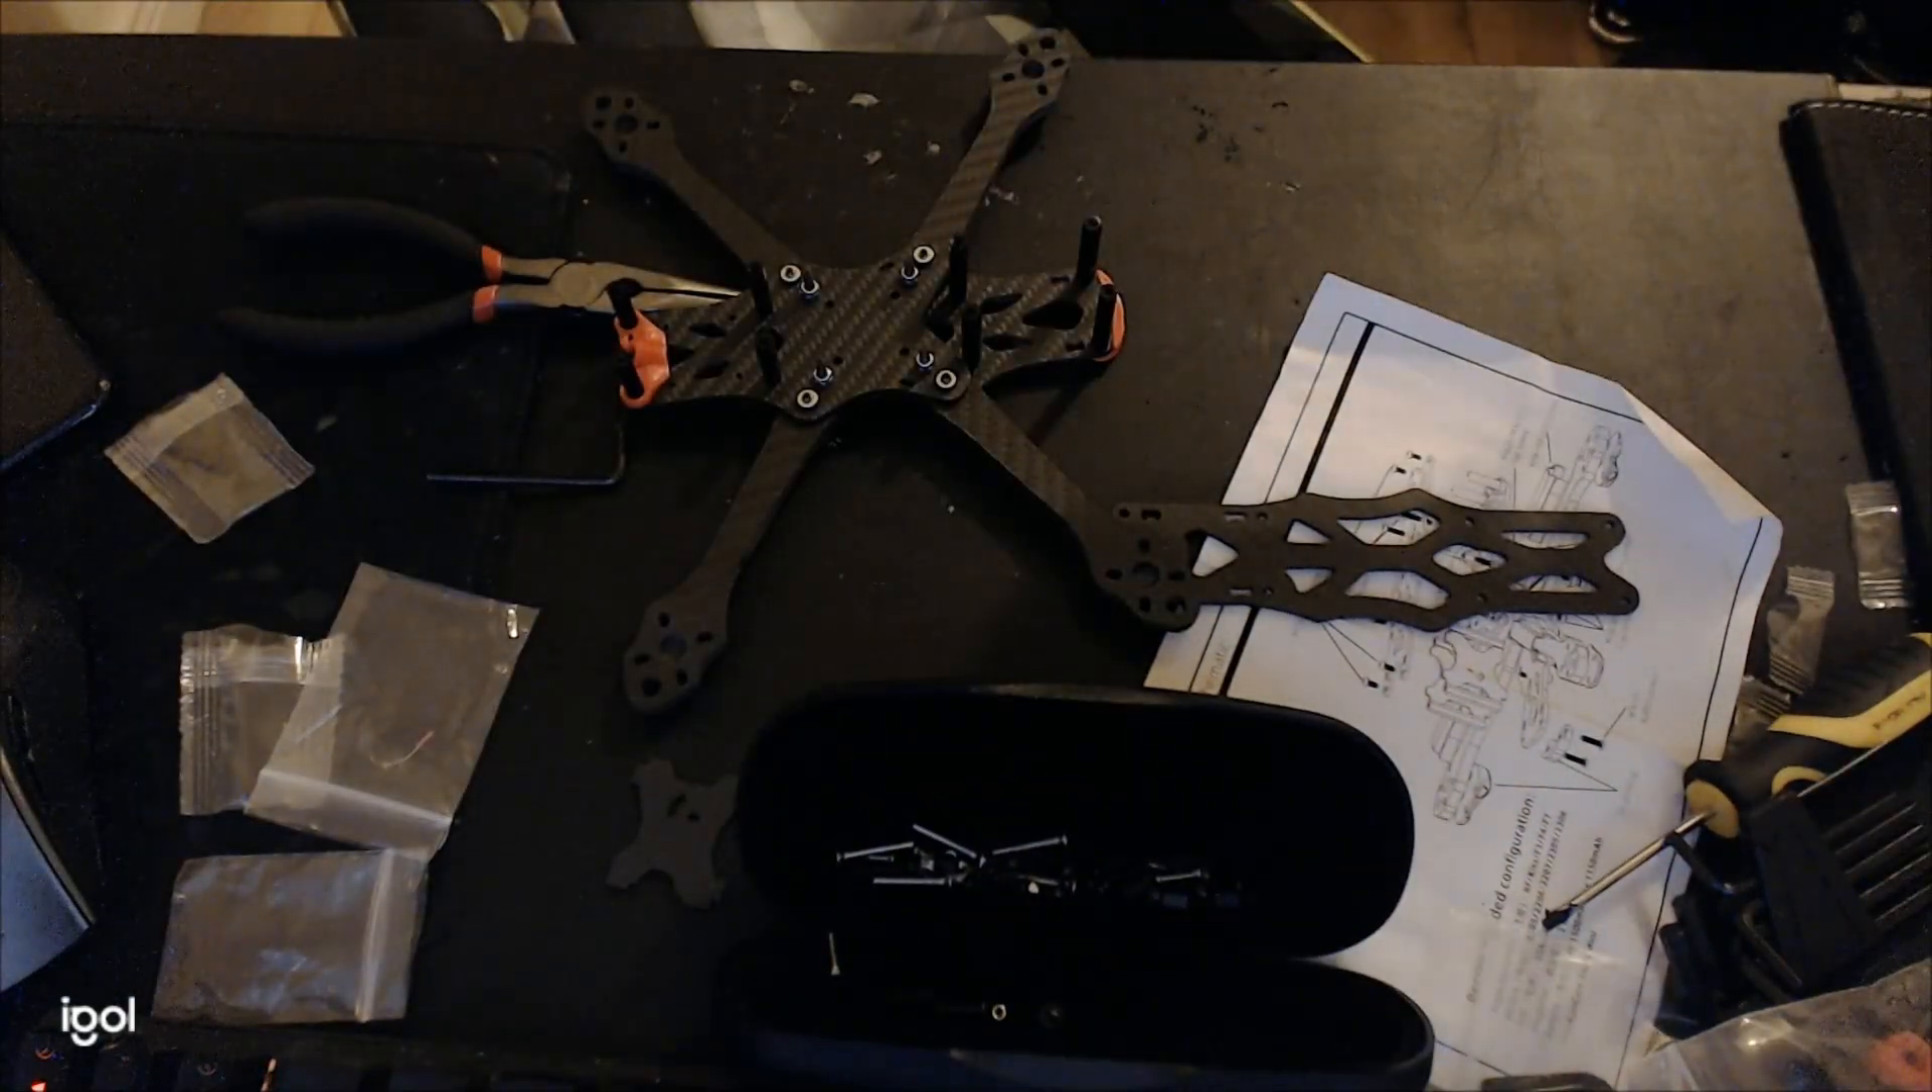So here is the bottom part of the frame is assembled and I've got all the standoffs.